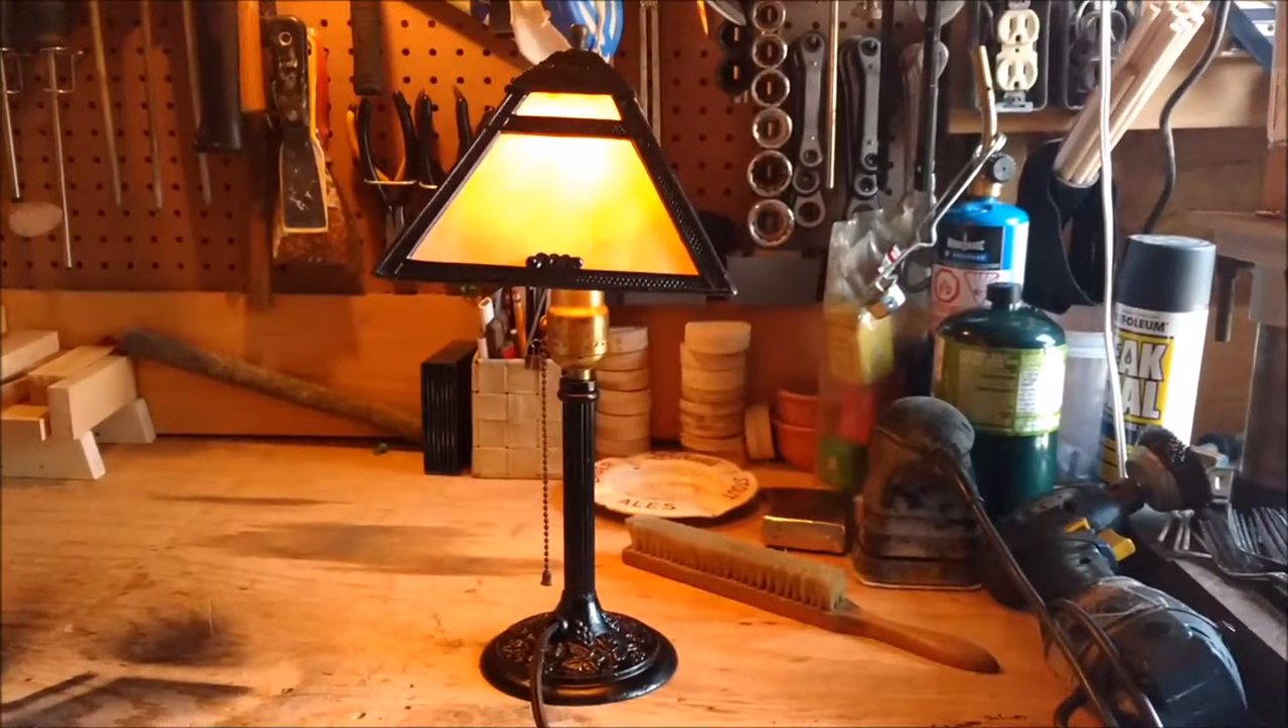And there's what it looks like with the shade on. Nice little soft light, good enough for a bedroom.